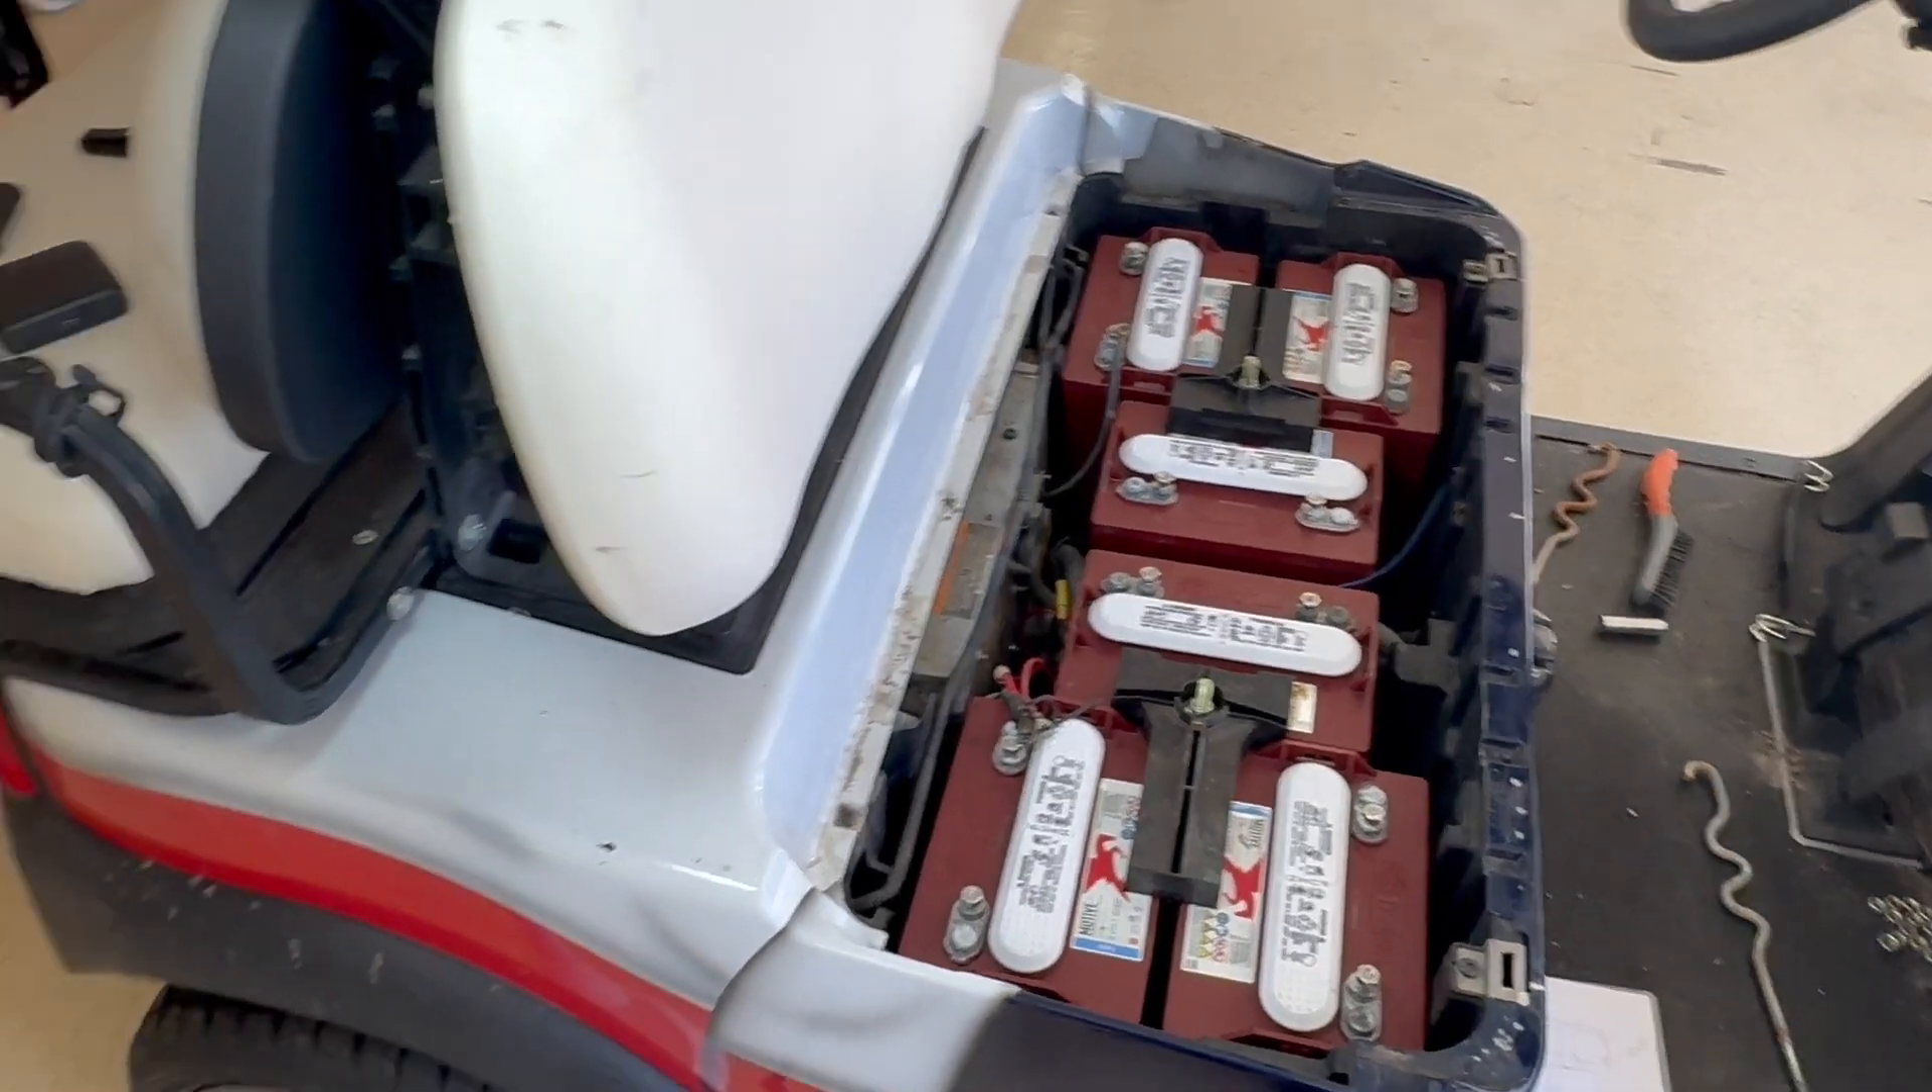Okay, so both of these clamps are in holding down all six batteries.